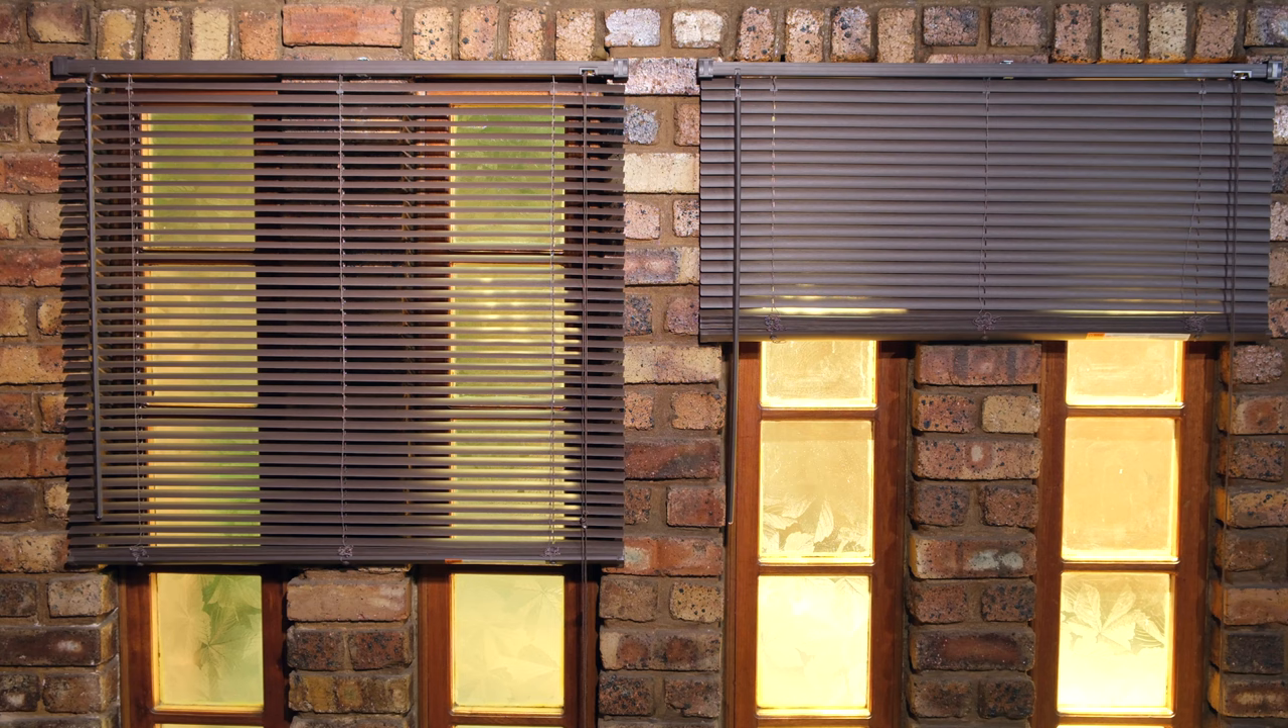Right there are the two blinds installed on the completely uneven brick wall. Now I'll demonstrate how to install the other type of blind.